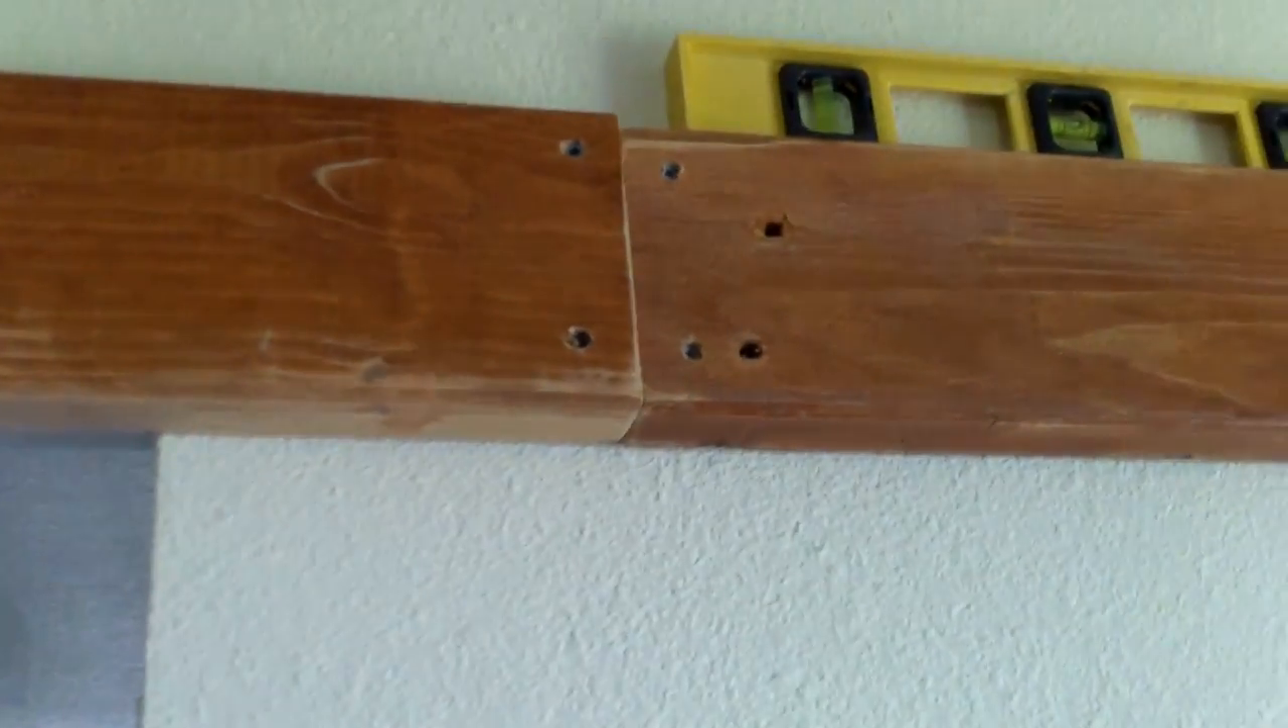Okay, so we've got the two boards cut and mounted to the wall. You can see where they meet there.